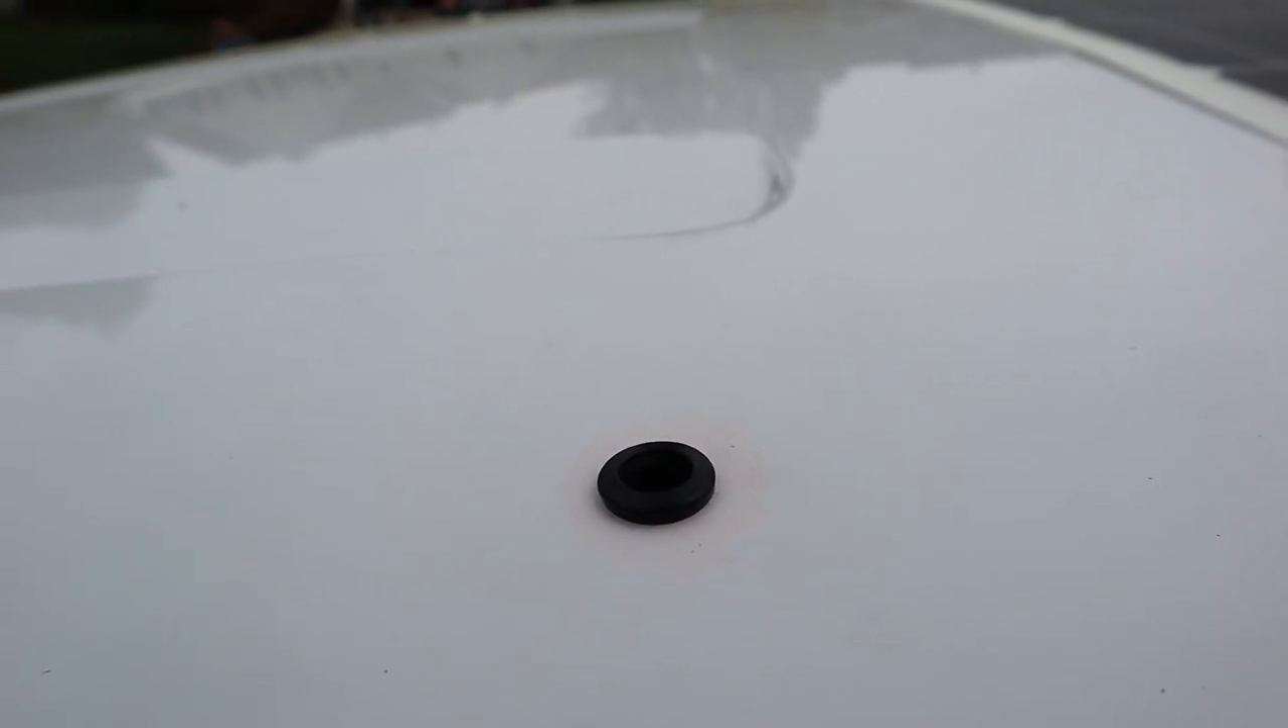I've got some primer around the hole and I've got my rubber grommet in.